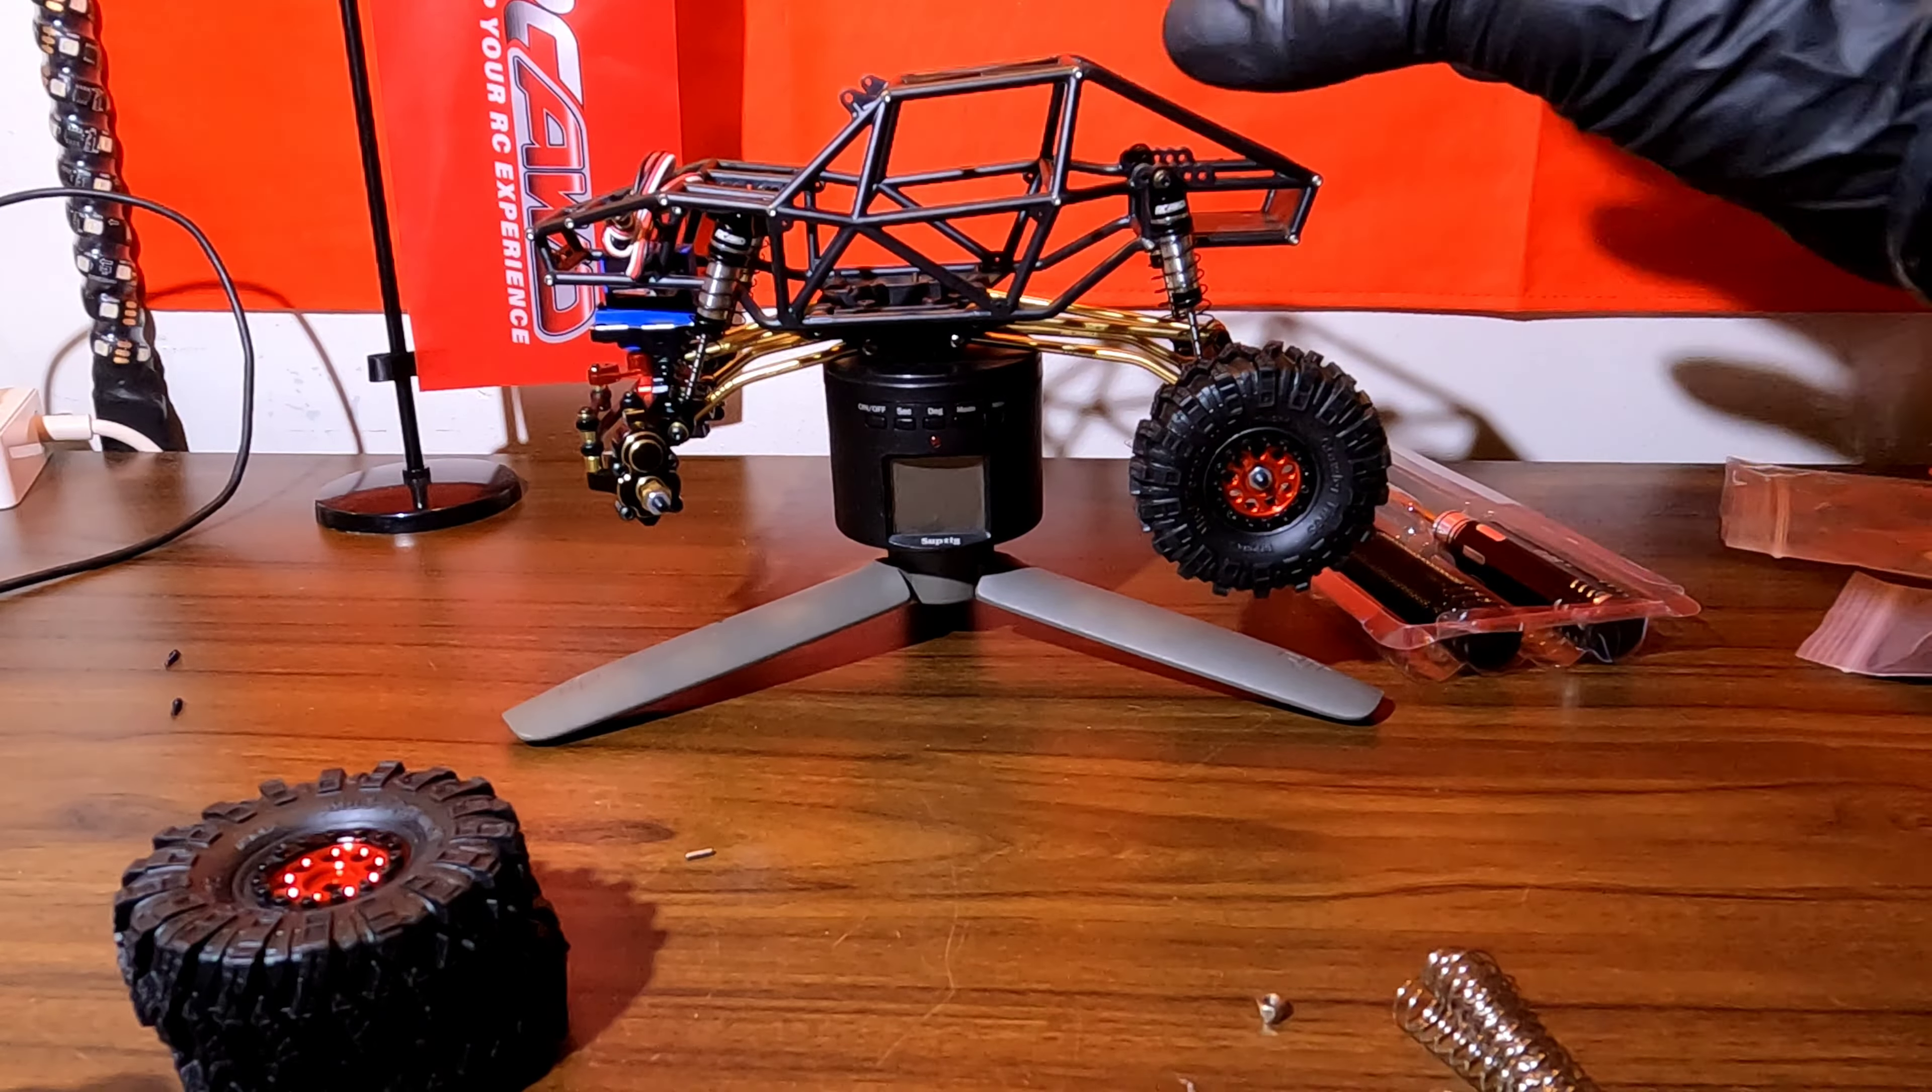So as you can see, I got one wheel installed and my battery died. So let's go ahead and get the rest of these wheels on here.